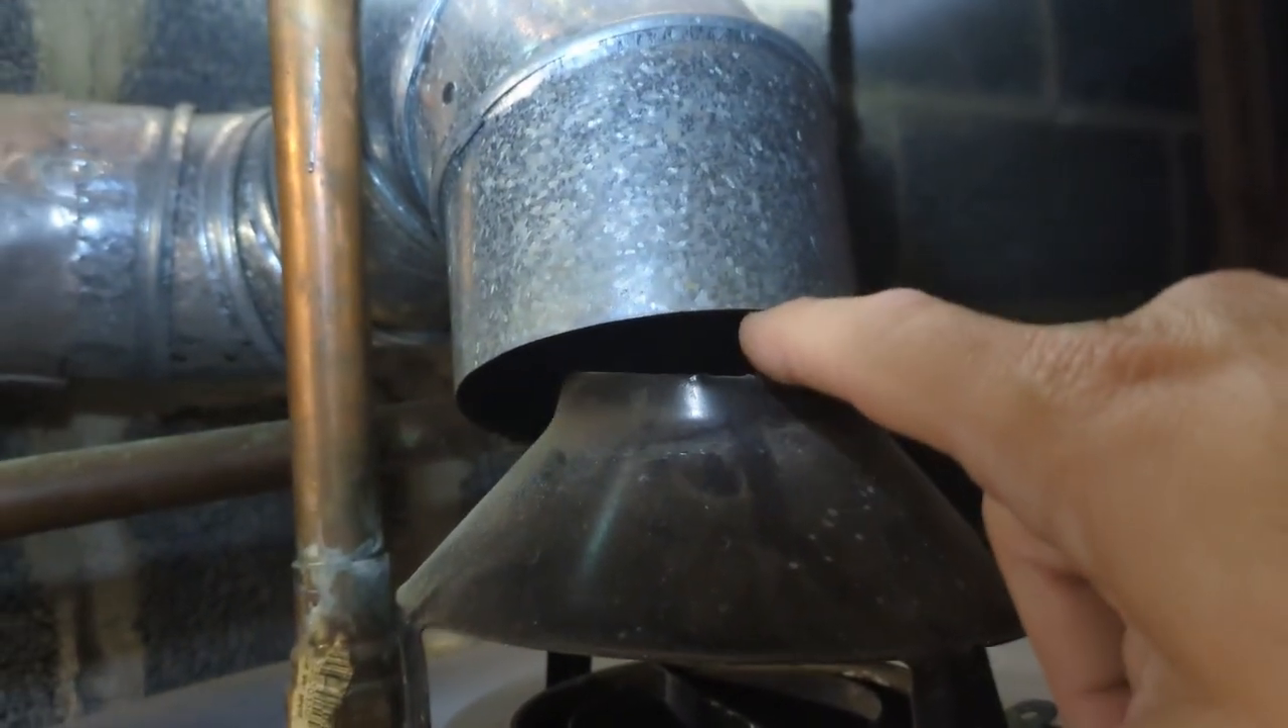Water heater vent pipe. This is a draft hood. We see how loose that is. And then we have this big gap right here where carbon monoxide can leach right into the finished basement.